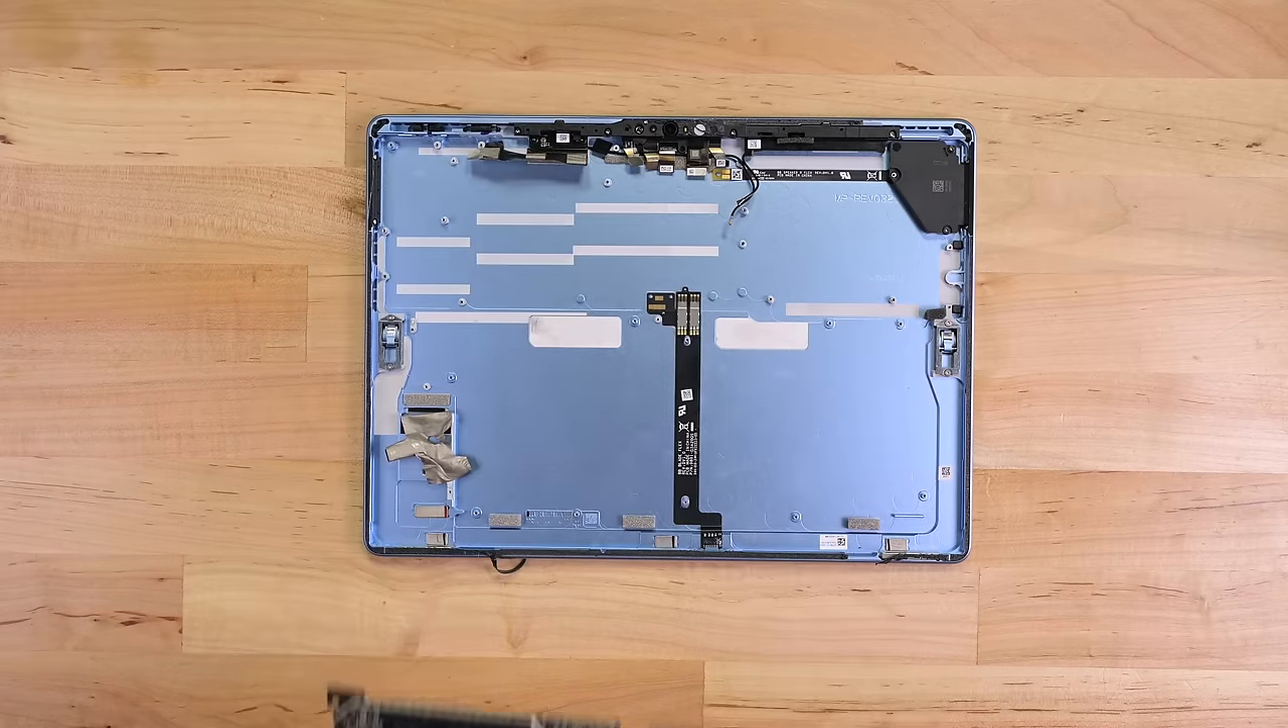The motherboard can finally be removed, and all that's left now is the right speaker, which comes out fairly easily.